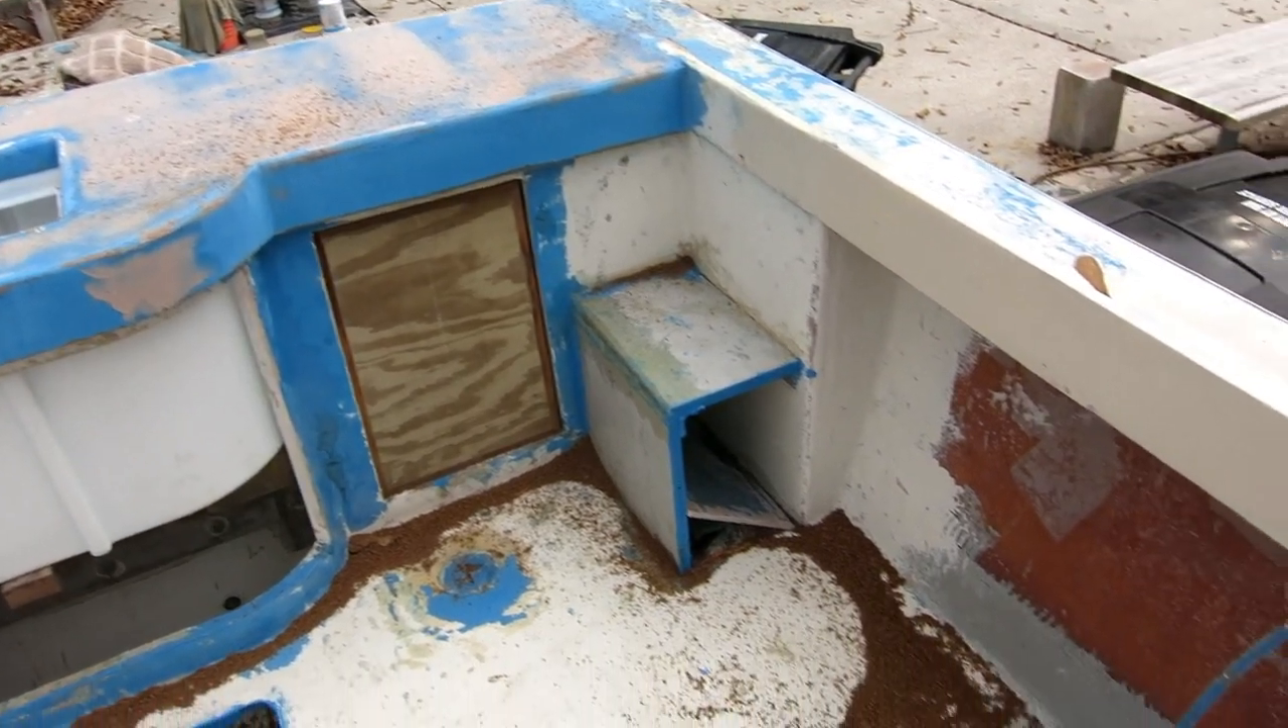I haven't put the front on these boxes because I have some little access doors ordered.